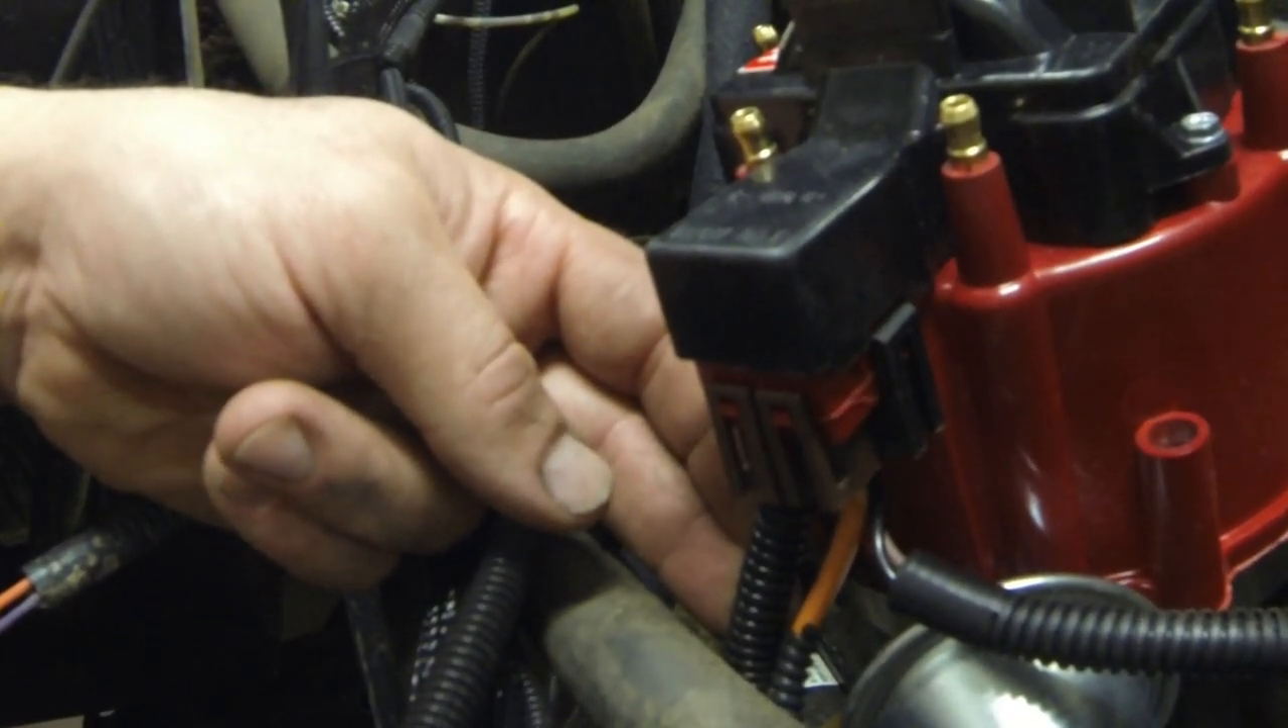Okay we've got the distributor in.